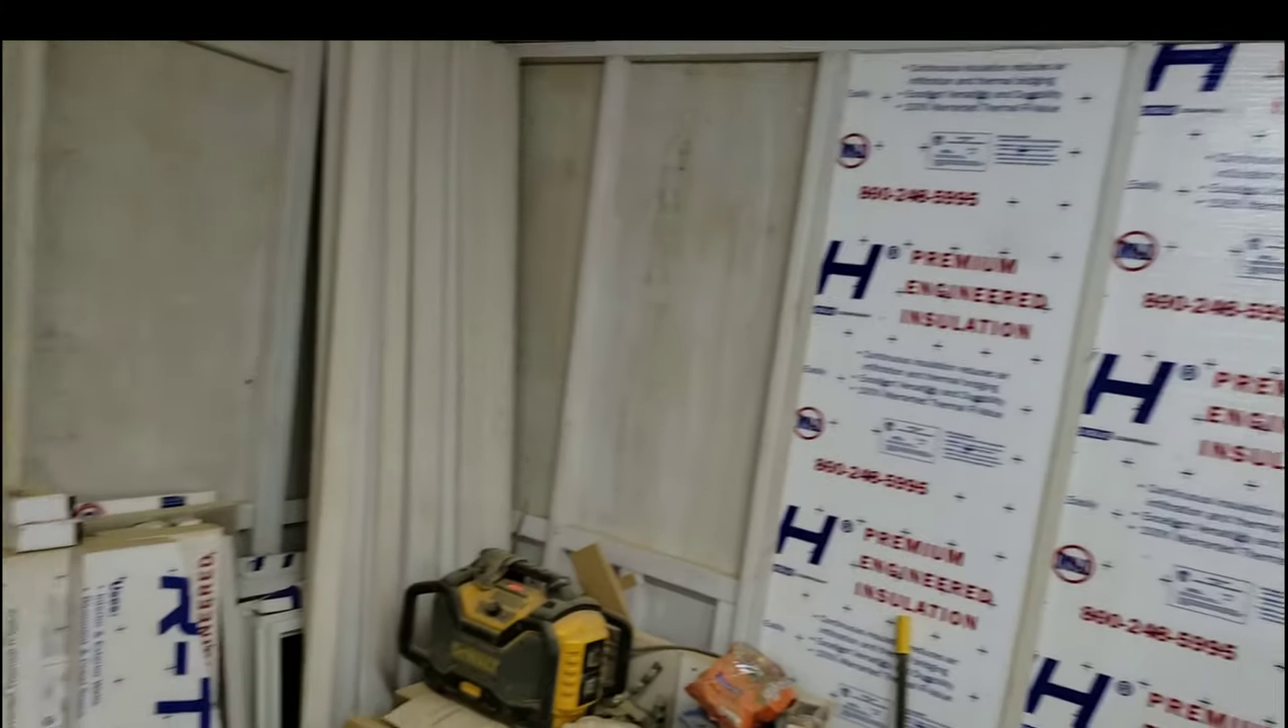Bob's still got some panels to put in.